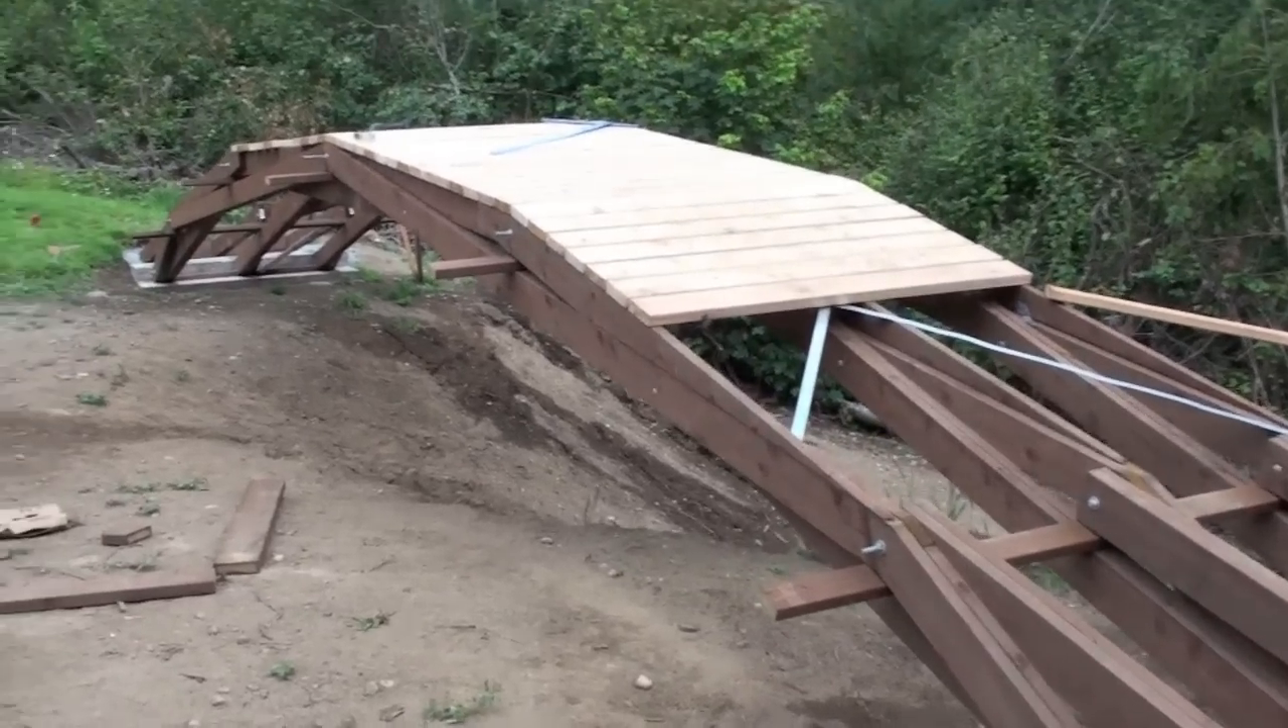I started laying down the deck boards and this is the progress I've made.